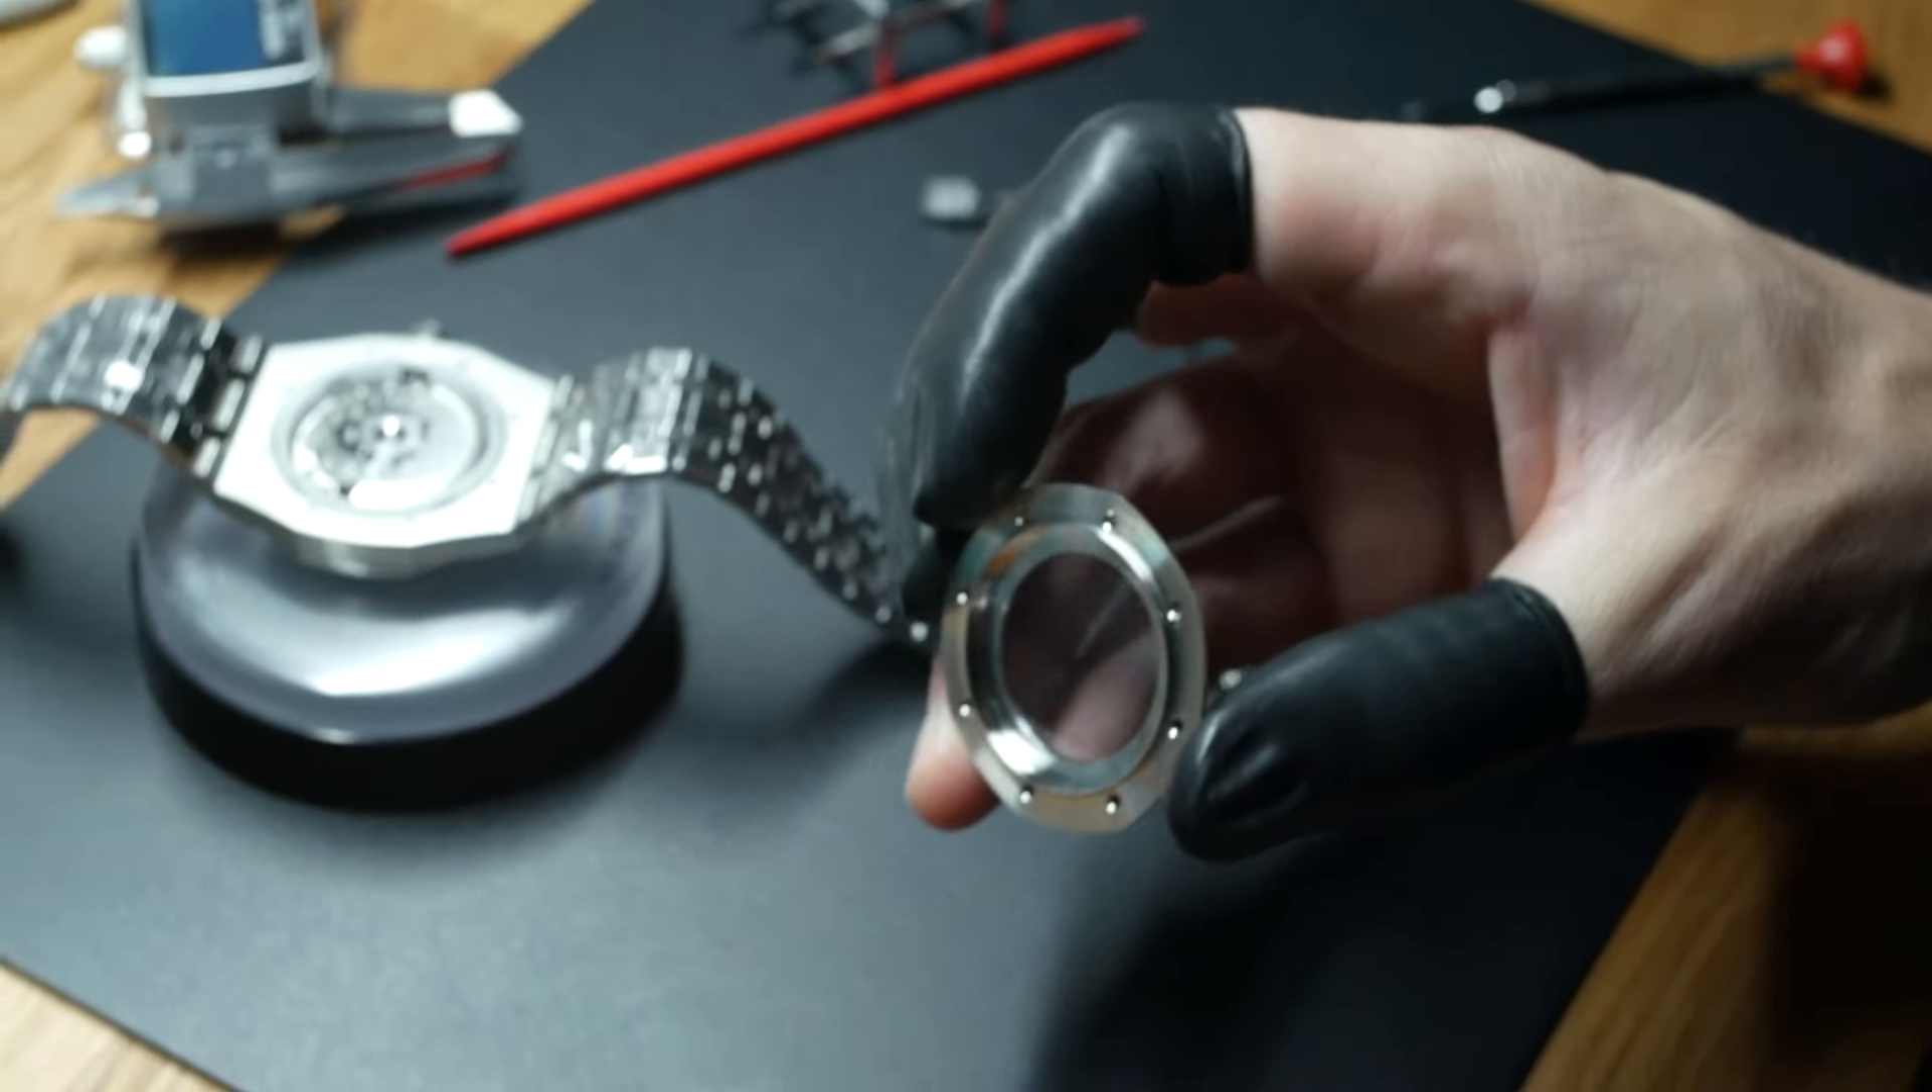On n'a plus qu'à mettre le fond de boîtier.